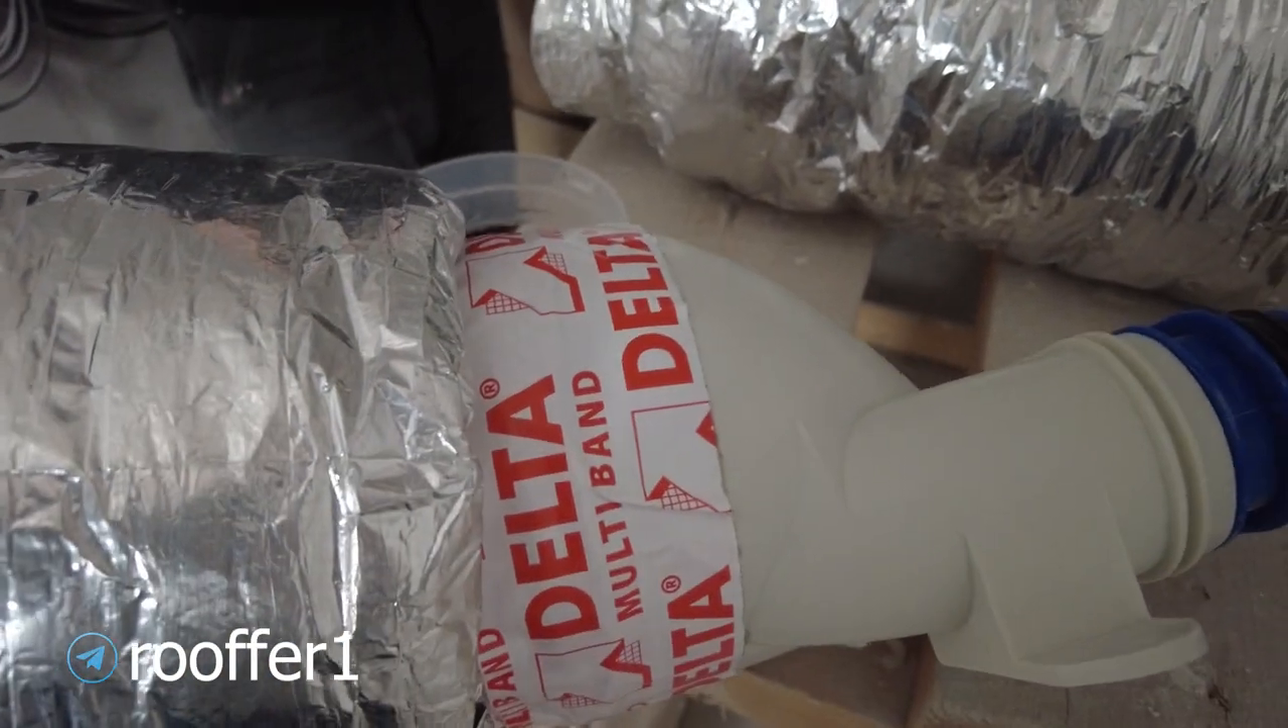А здесь вот у нас подсоединен непосредственно вот этот вот глушитель к переходнику.